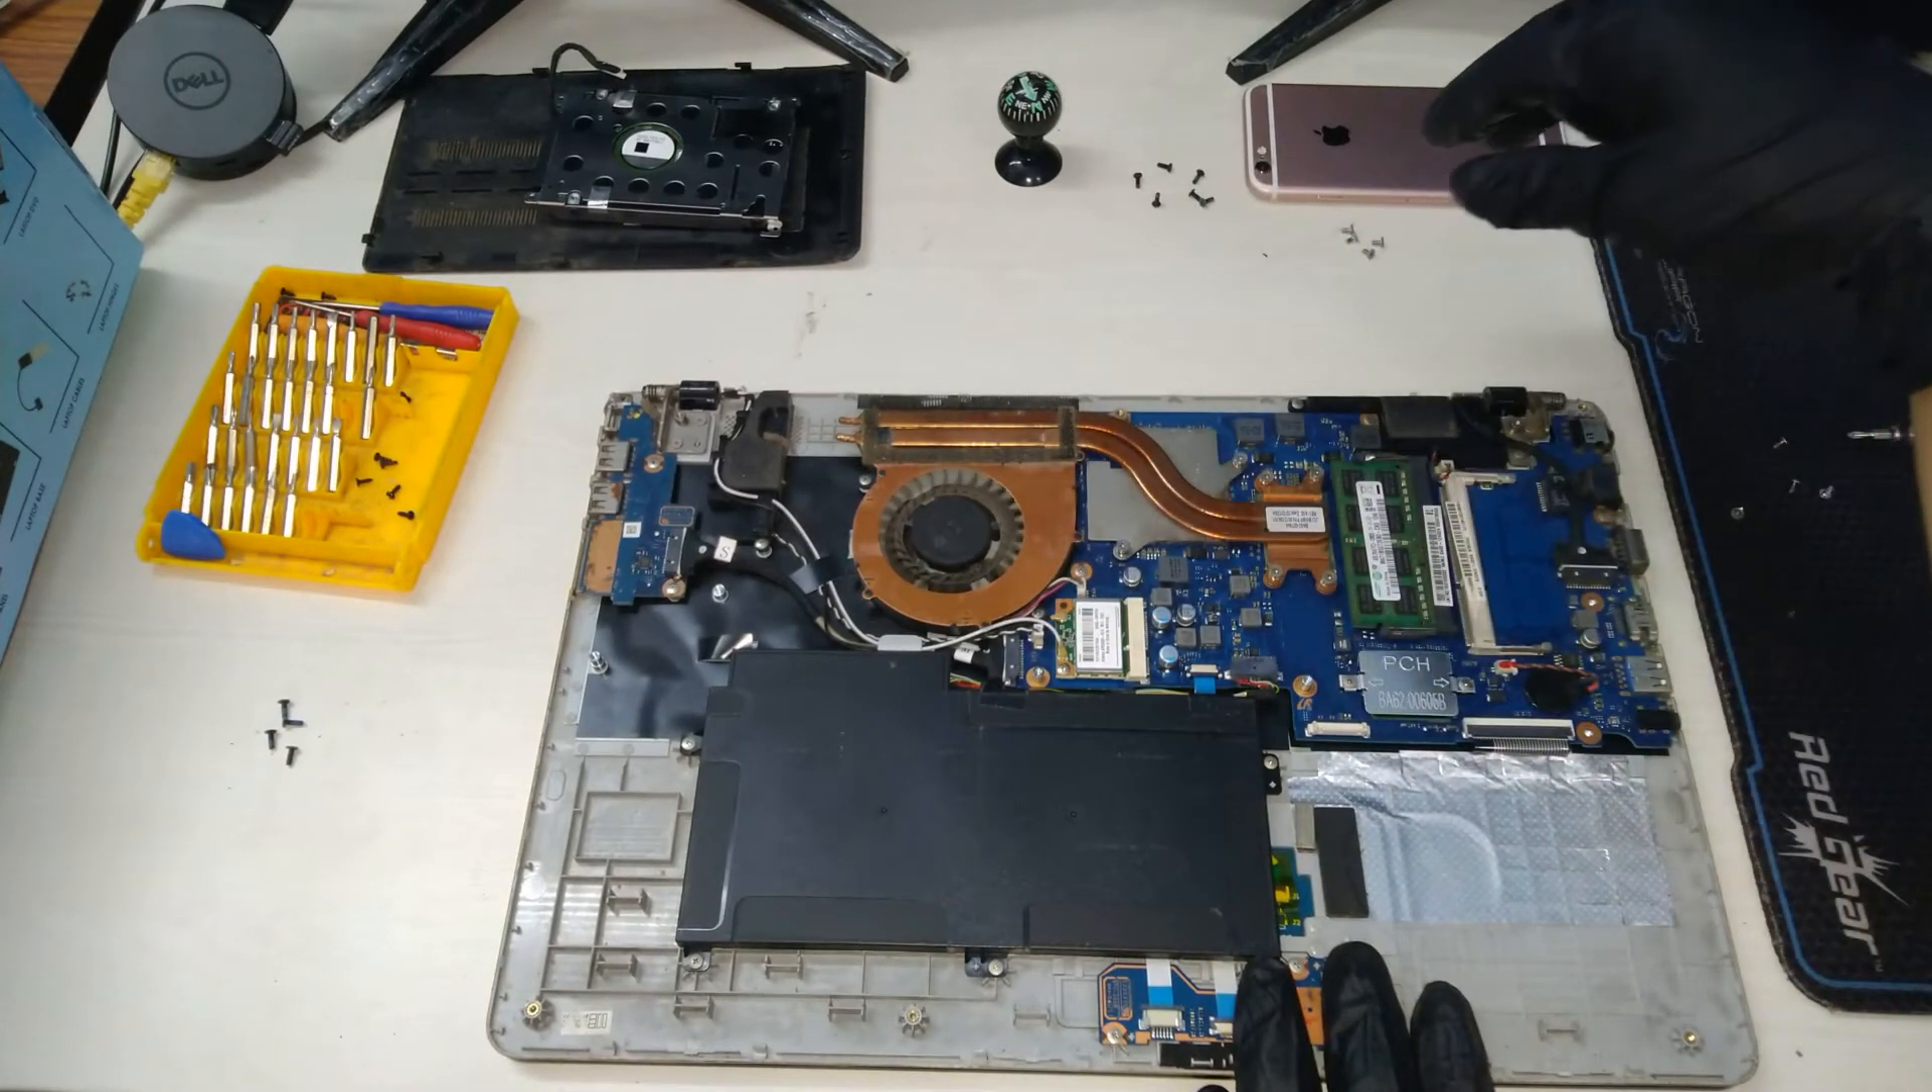We now have access to all the components on the motherboard.